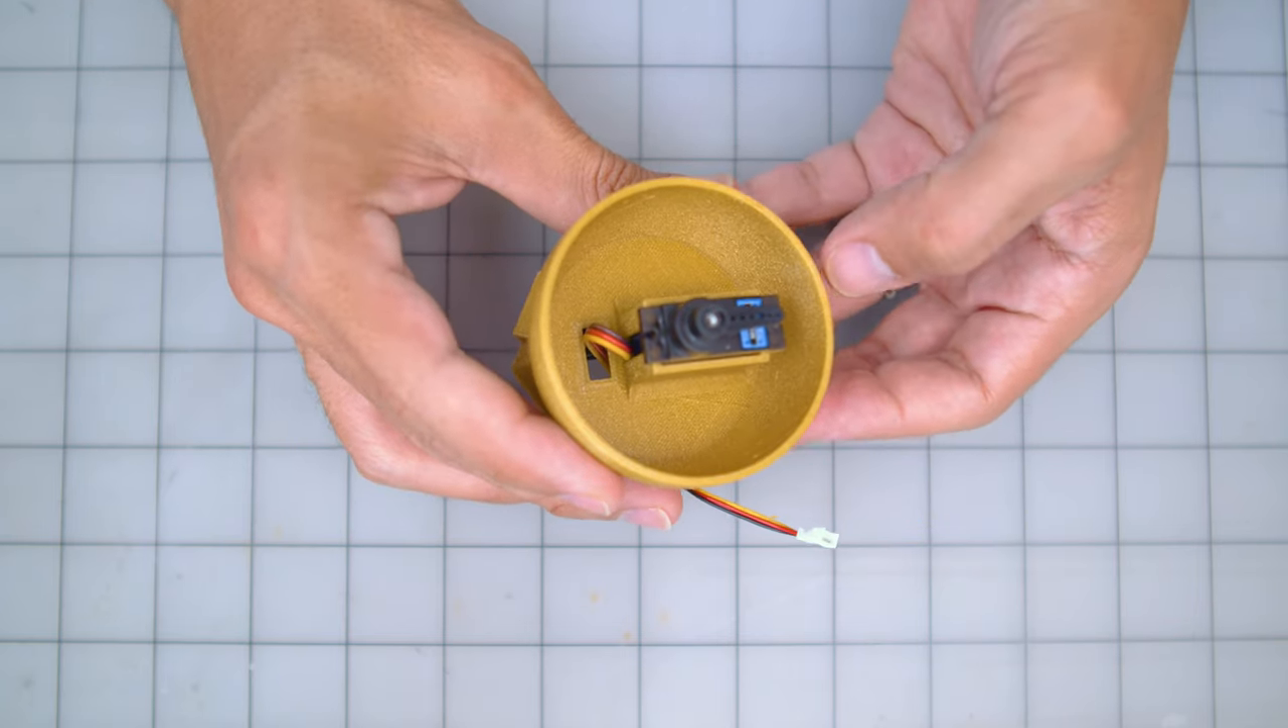The servo is installed with the wiring fitted through the cutout. The cable fits through a hole and is pulled through the other side.